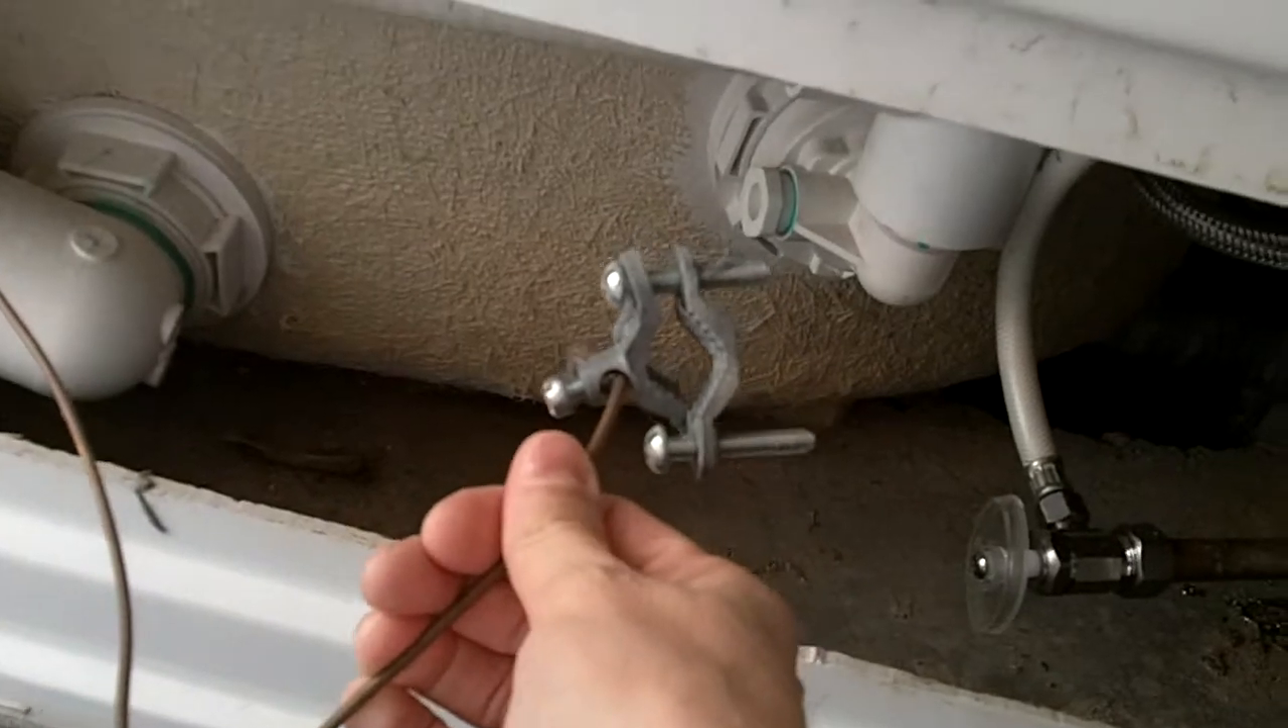It even has a pipe clamp on it, but it's not clamped to the pipe over here.